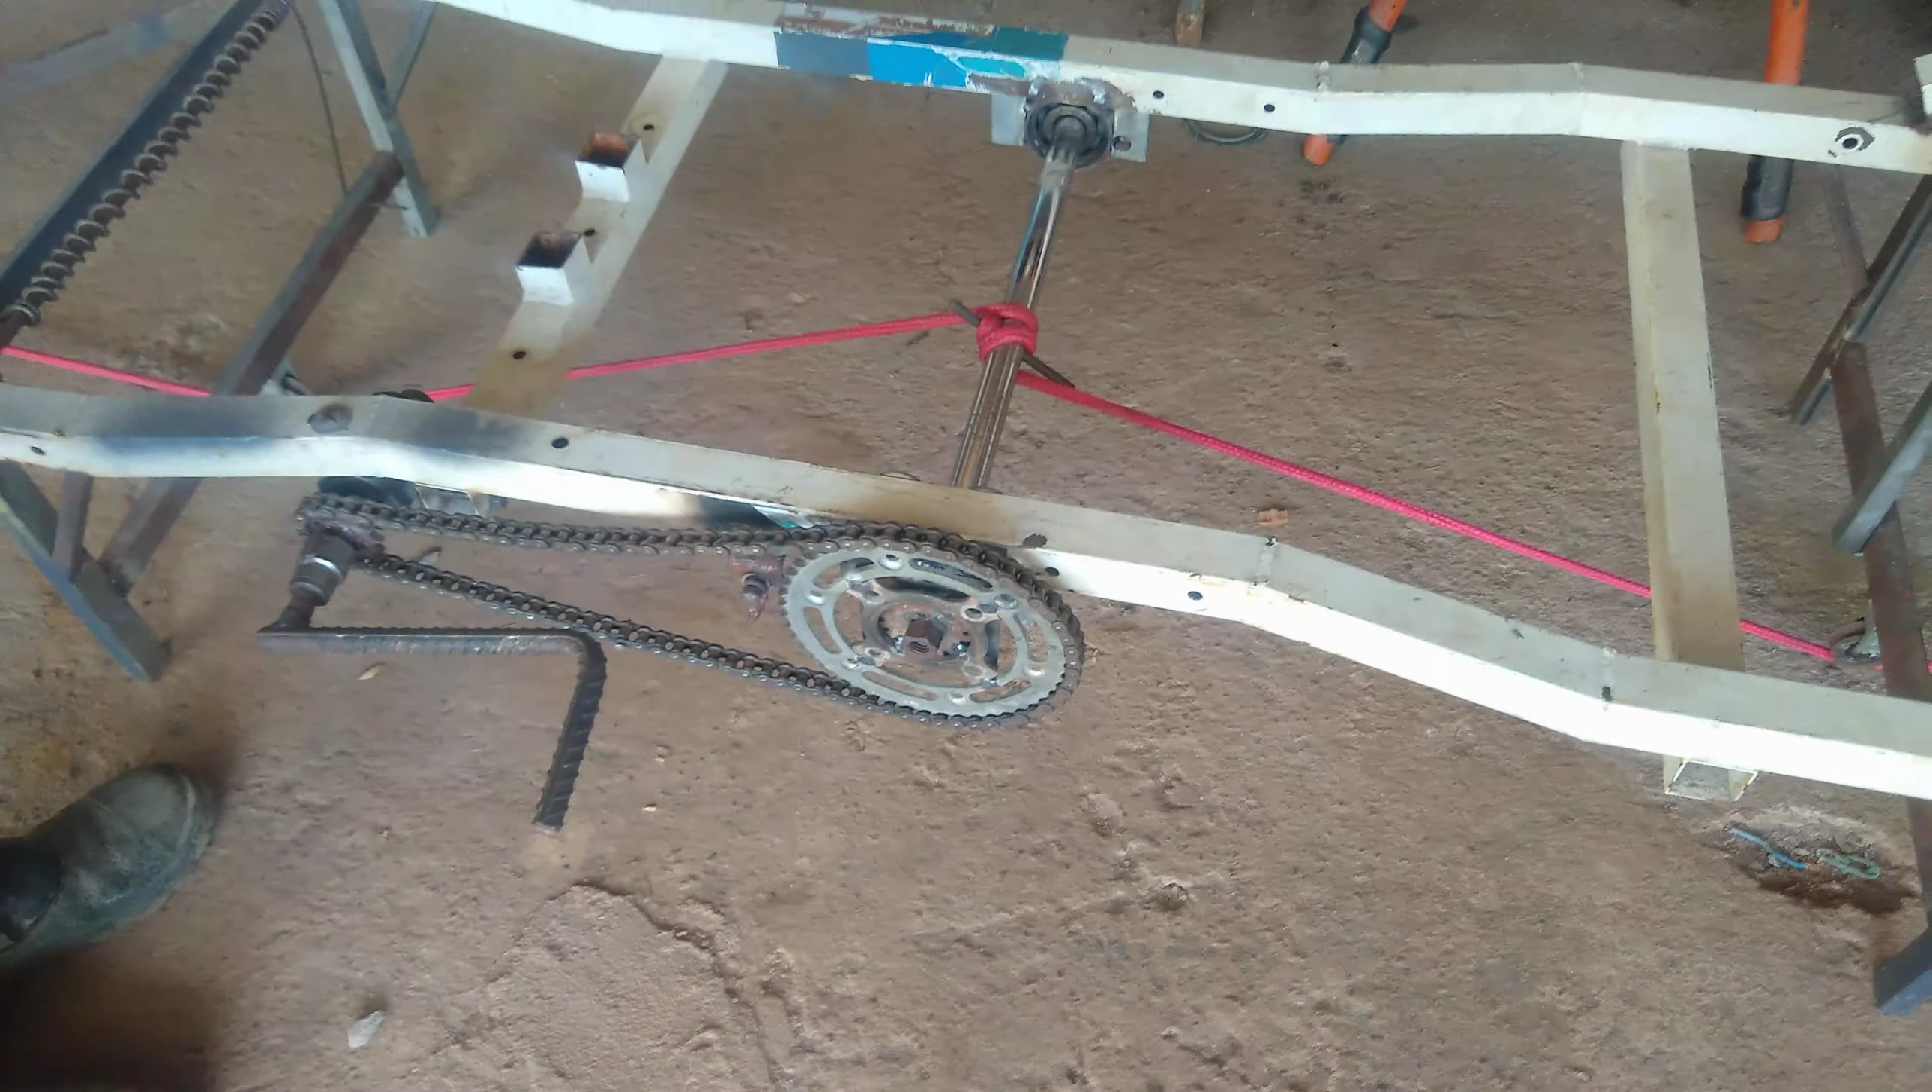Ainda falta eu colocar aqui o cabo de aço Que ainda está a corda.